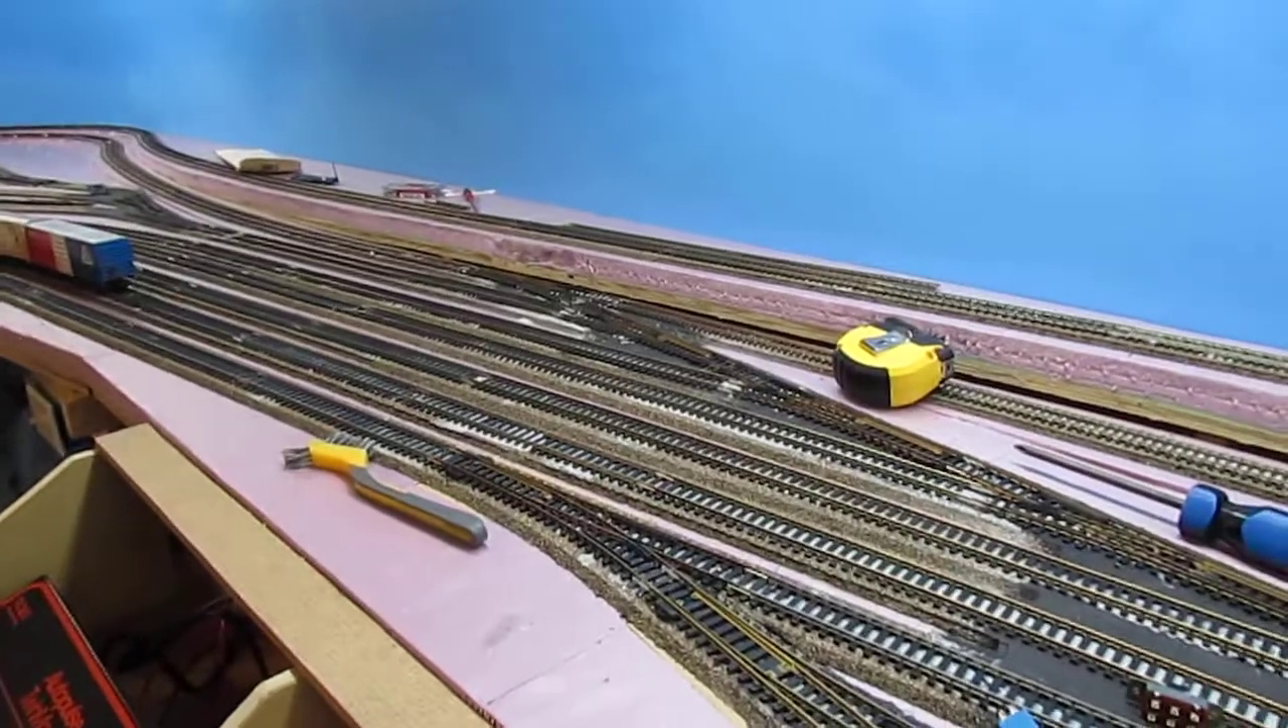But well as you can see I've got probably 98 % of all the track laid everything's glued and glued down with the latex adhesive and all the turnouts are installed.